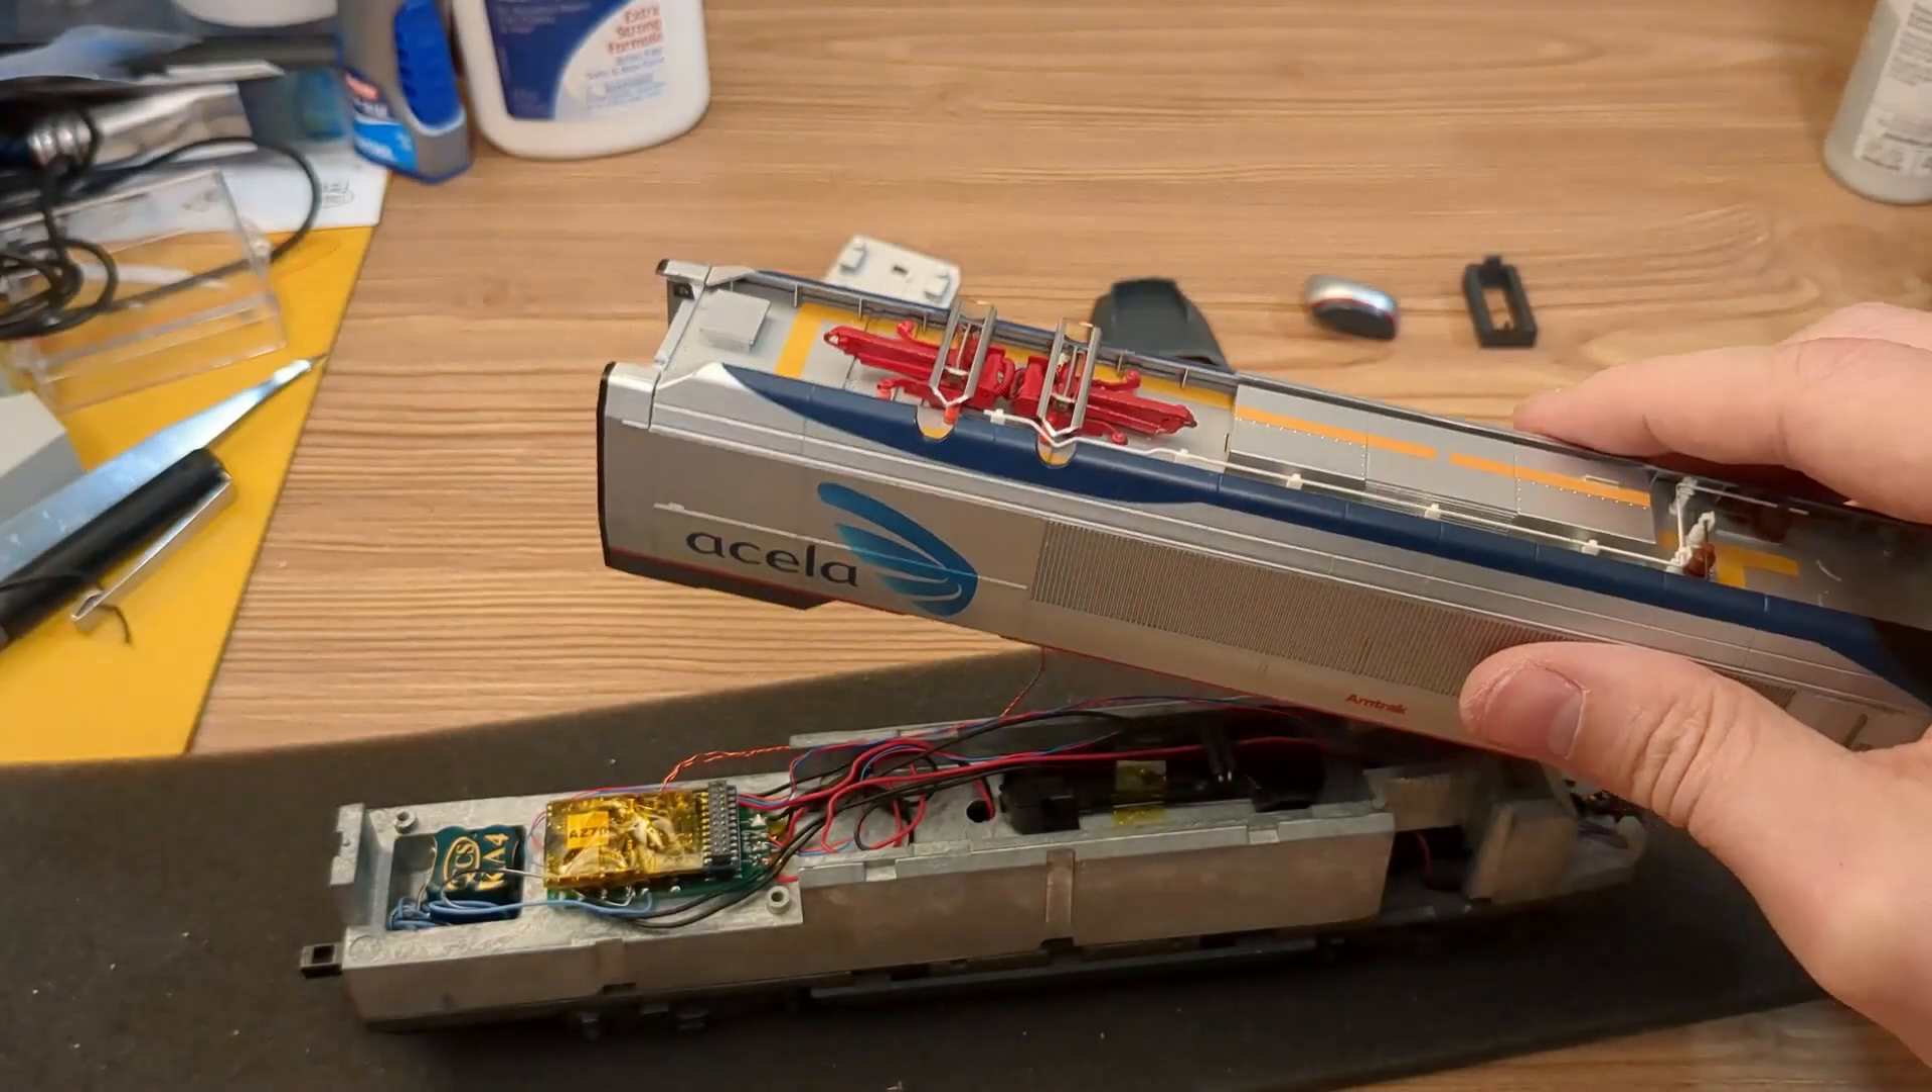With that you have a disassembled Bachmann Acela. At least you have the shell off the chassis.